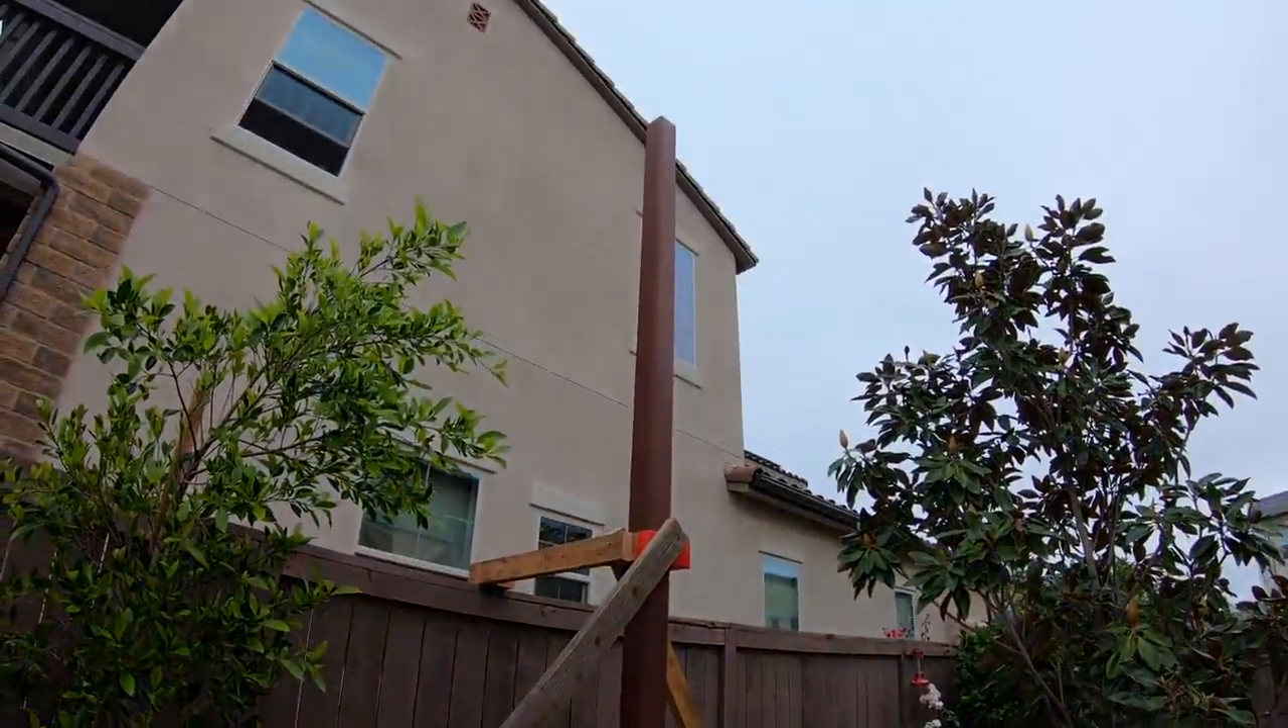Aquí ya tenemos el el poste colocado.